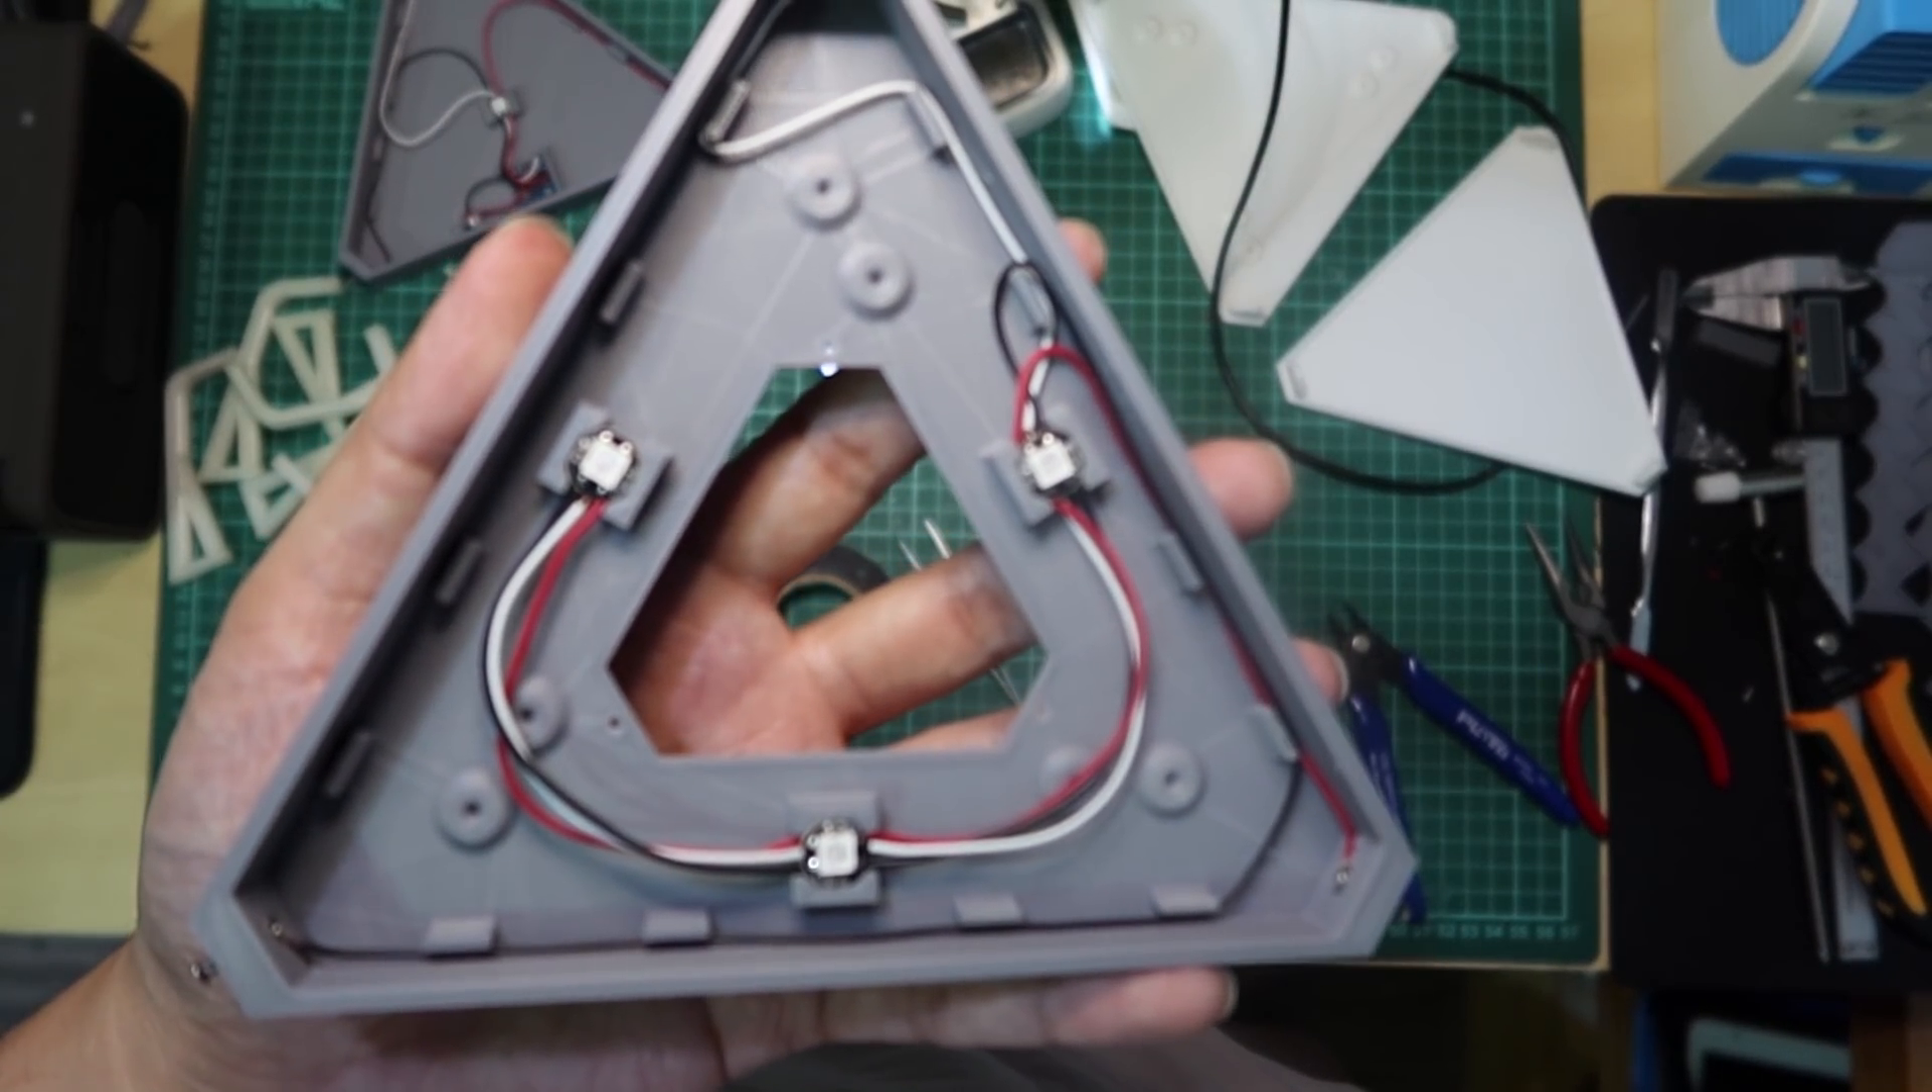Oke, sudah selesai, saya pasang jadinya kayak gini. Jadi, 3 buah LED, terus sambungnya ke baut keluar kayak gini.